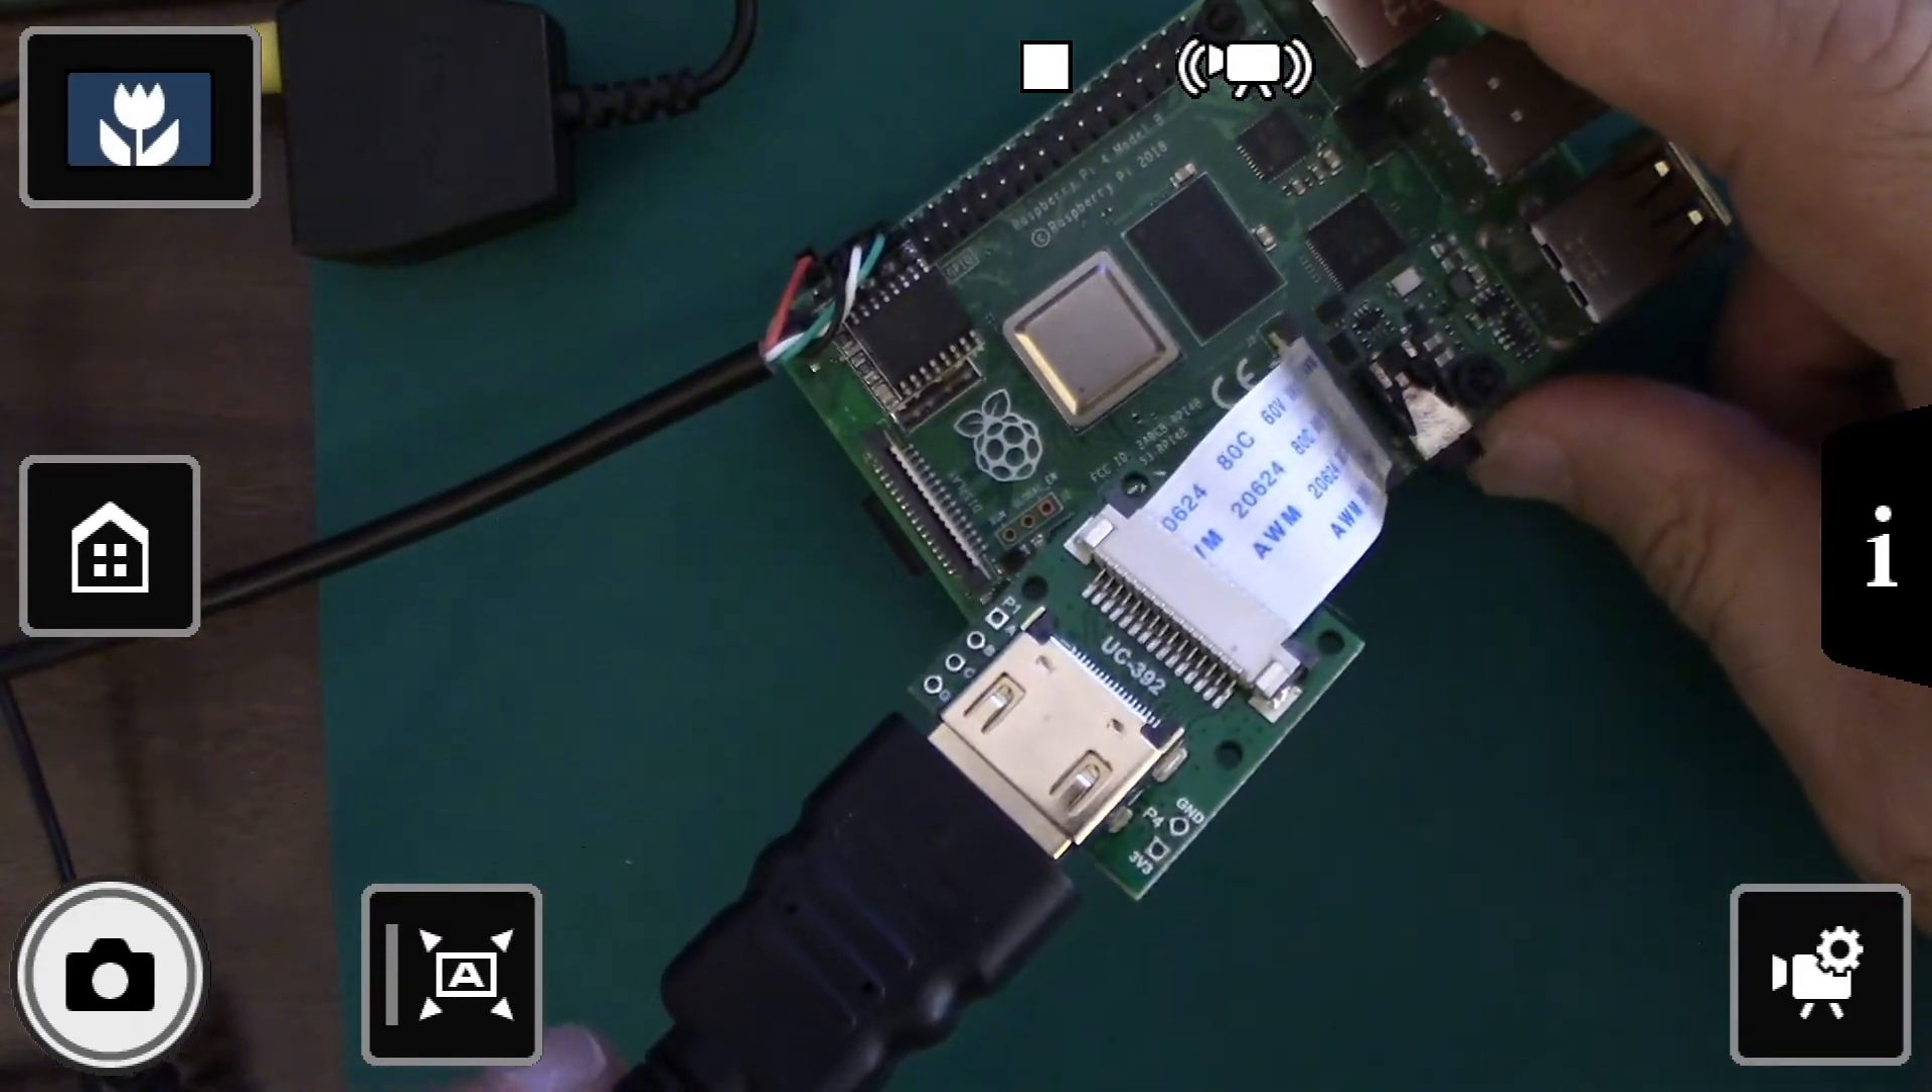So as you can see now the HDMI cable is connected.